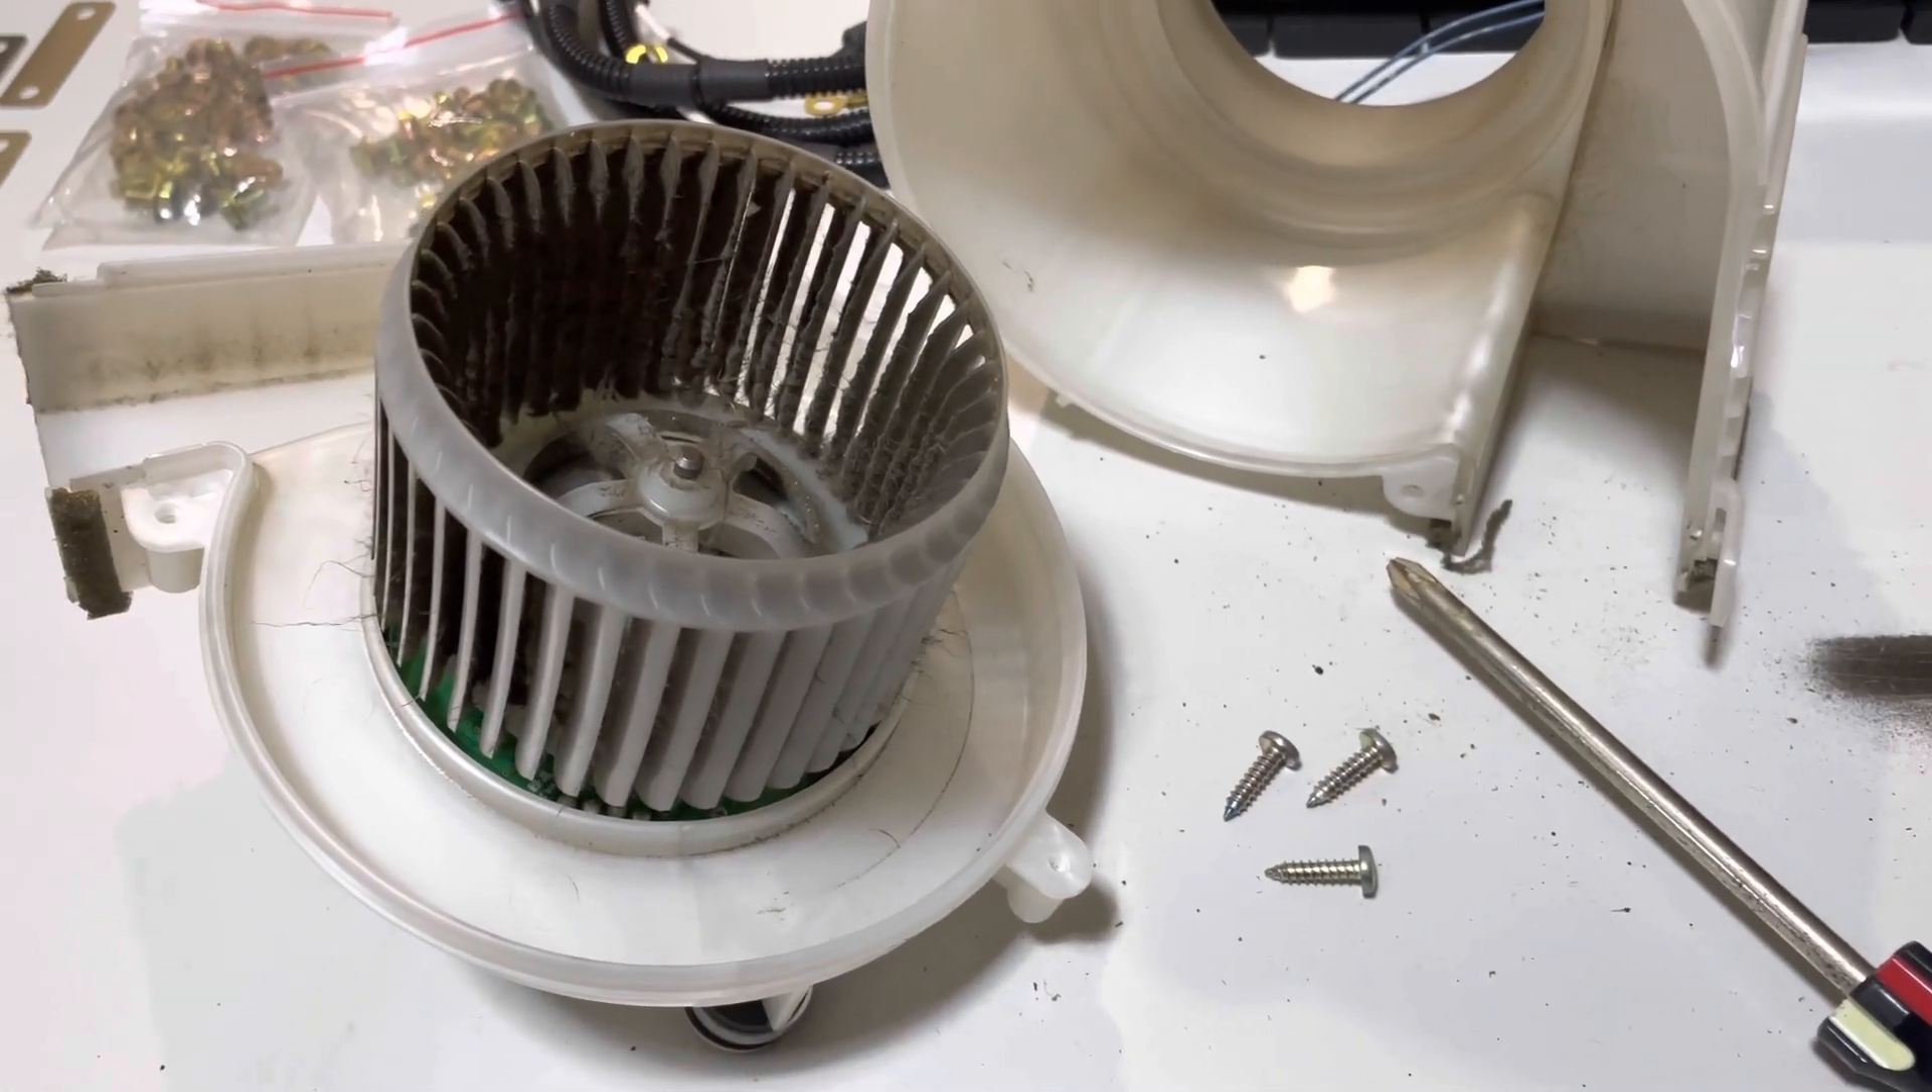Using my Phillips head, I went ahead and removed the three screws that hold the fan together.